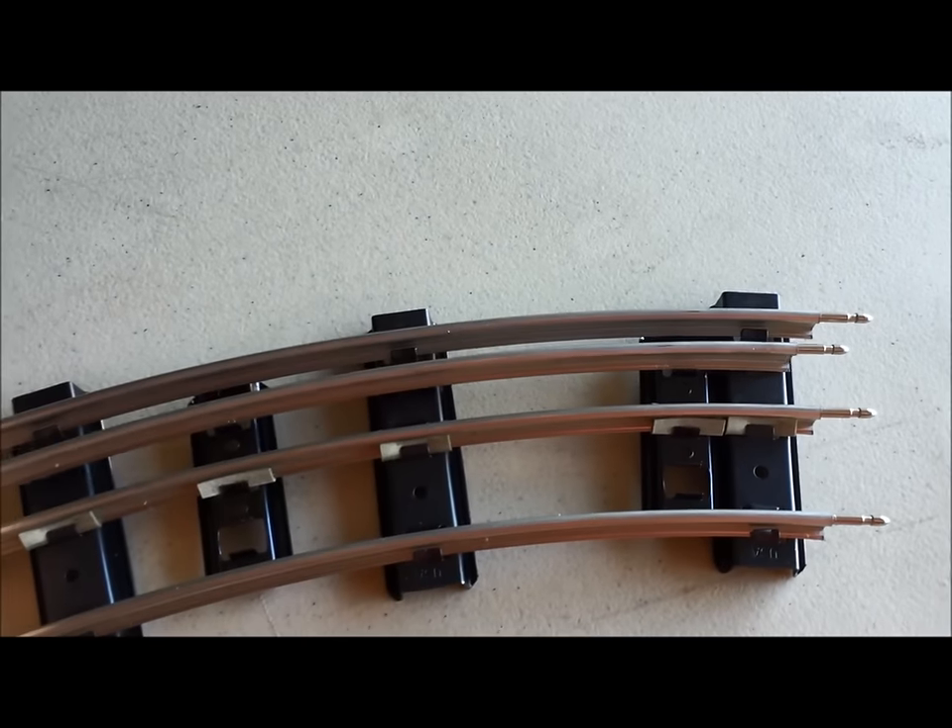There it is assembled. The ties and insulators are installed.